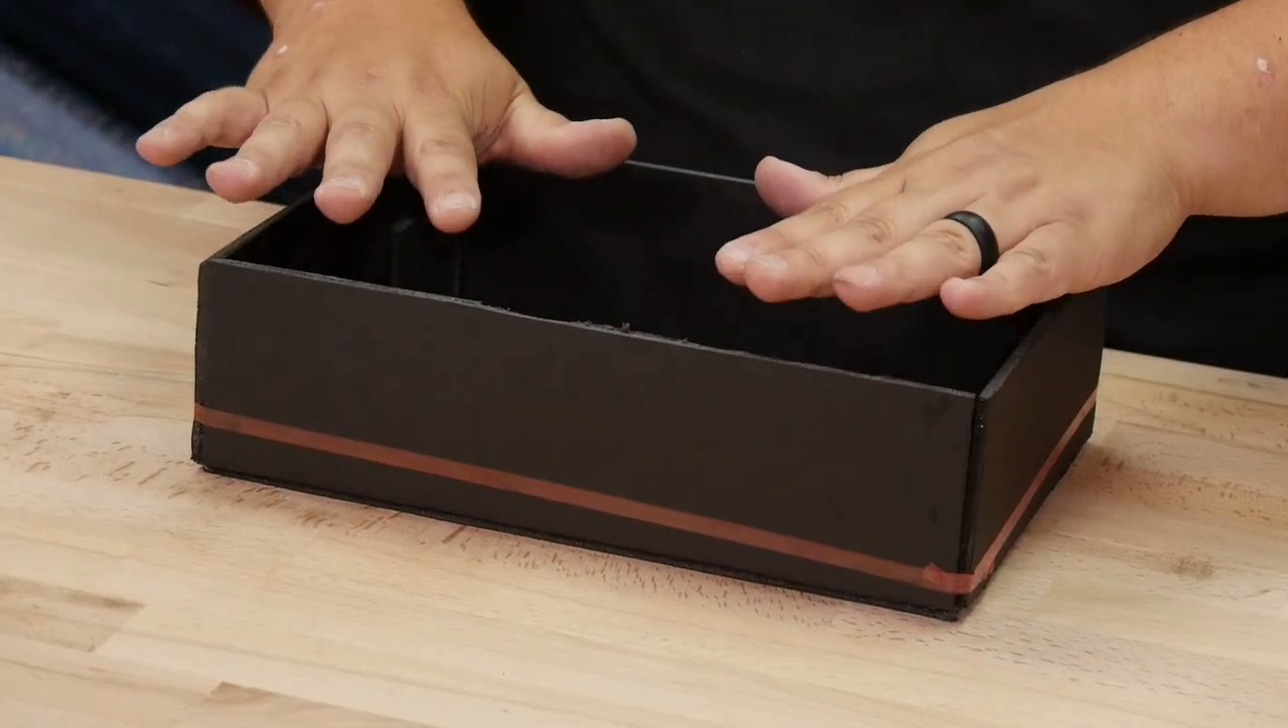Alrighty guys so we have our box together I just want to do a couple quick tips on how to actually get the box together.